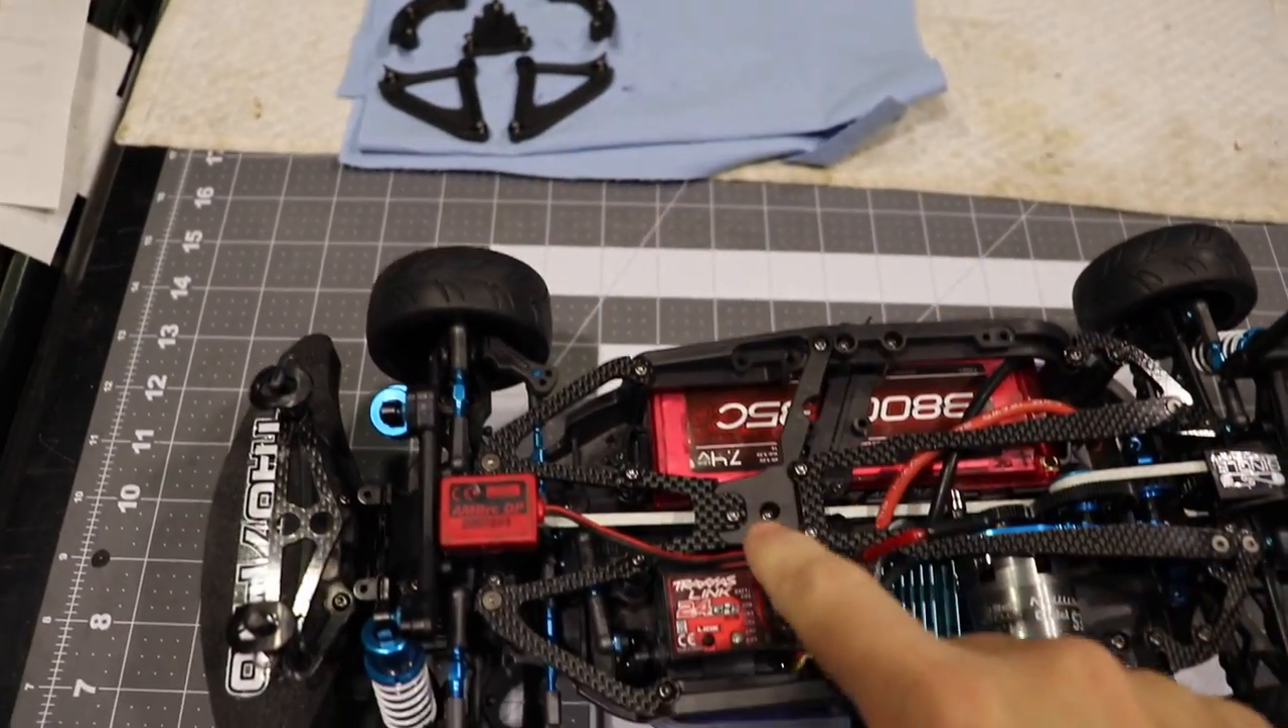These are the plastic parts that have been removed and here's the chassis with all the carbon on it.